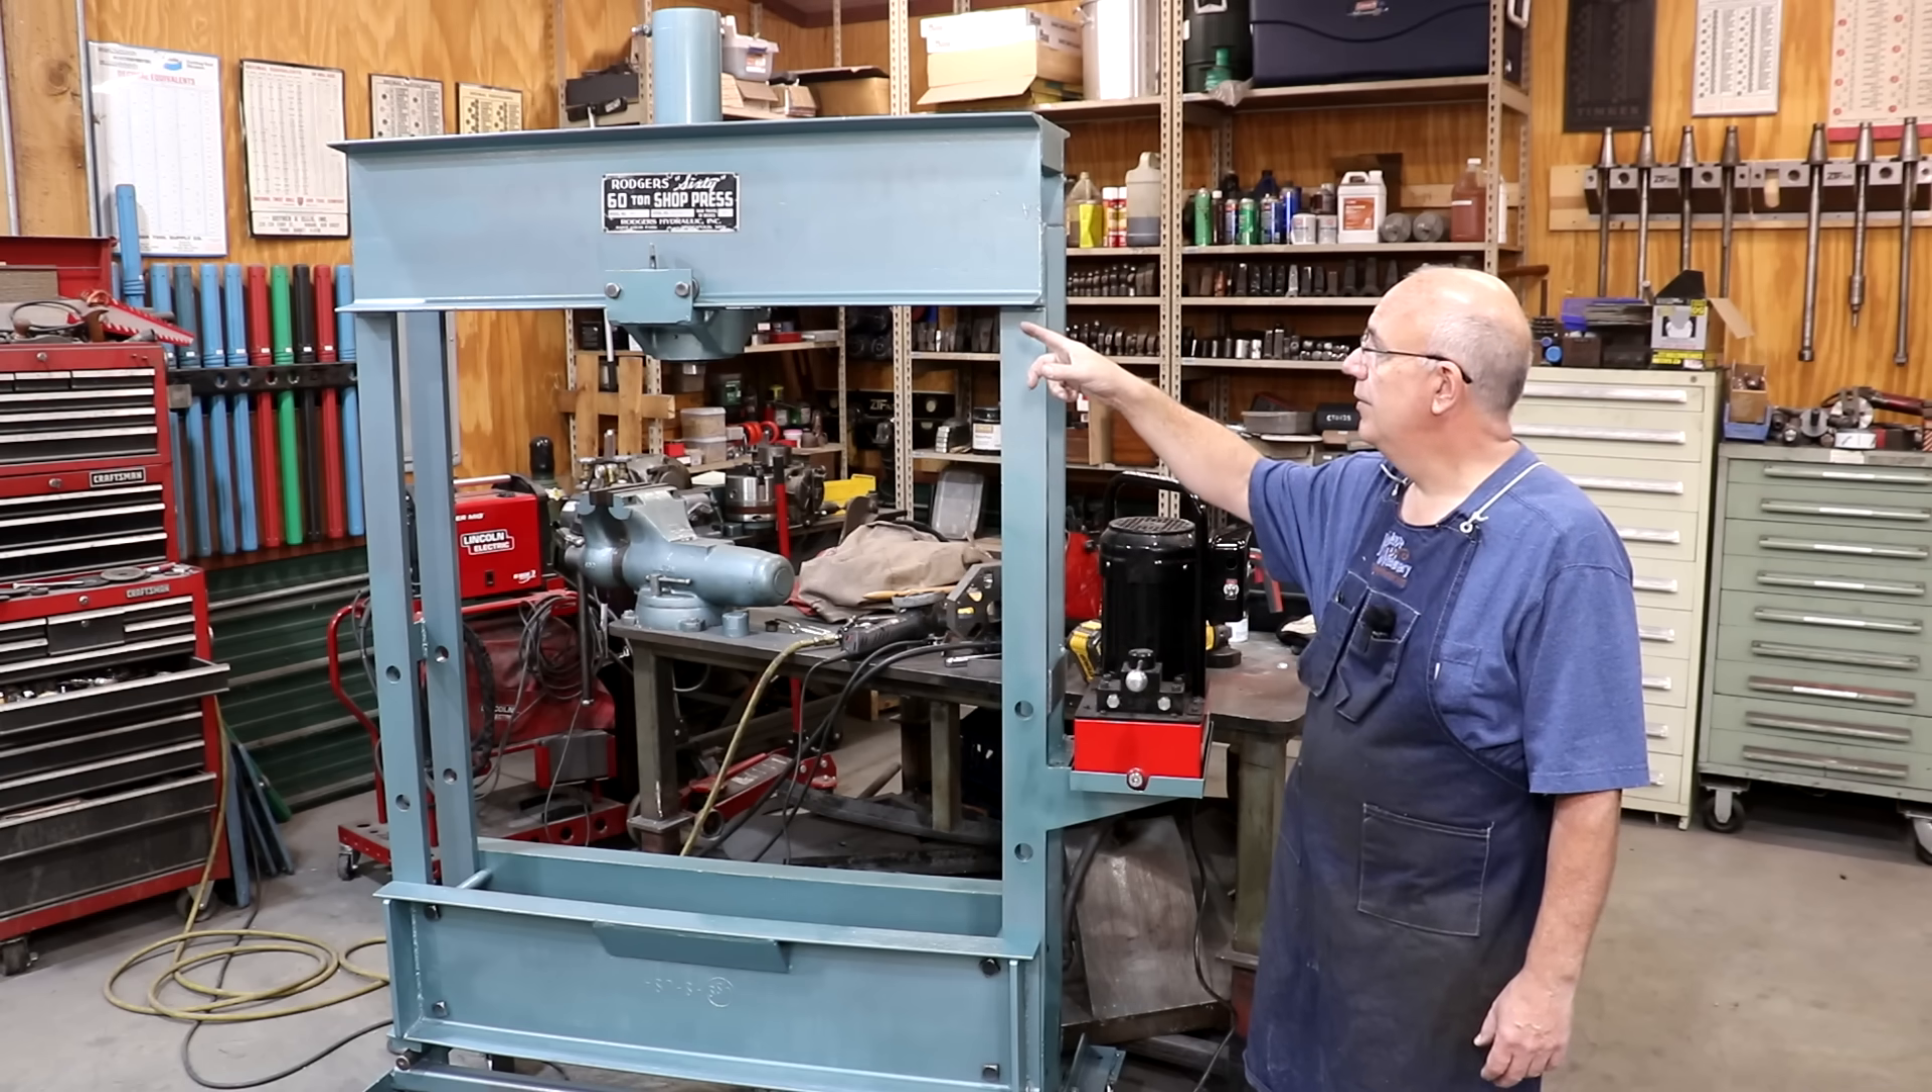We got our hydraulic ram mounted over here, the cylinder. We got the power pack mounted.